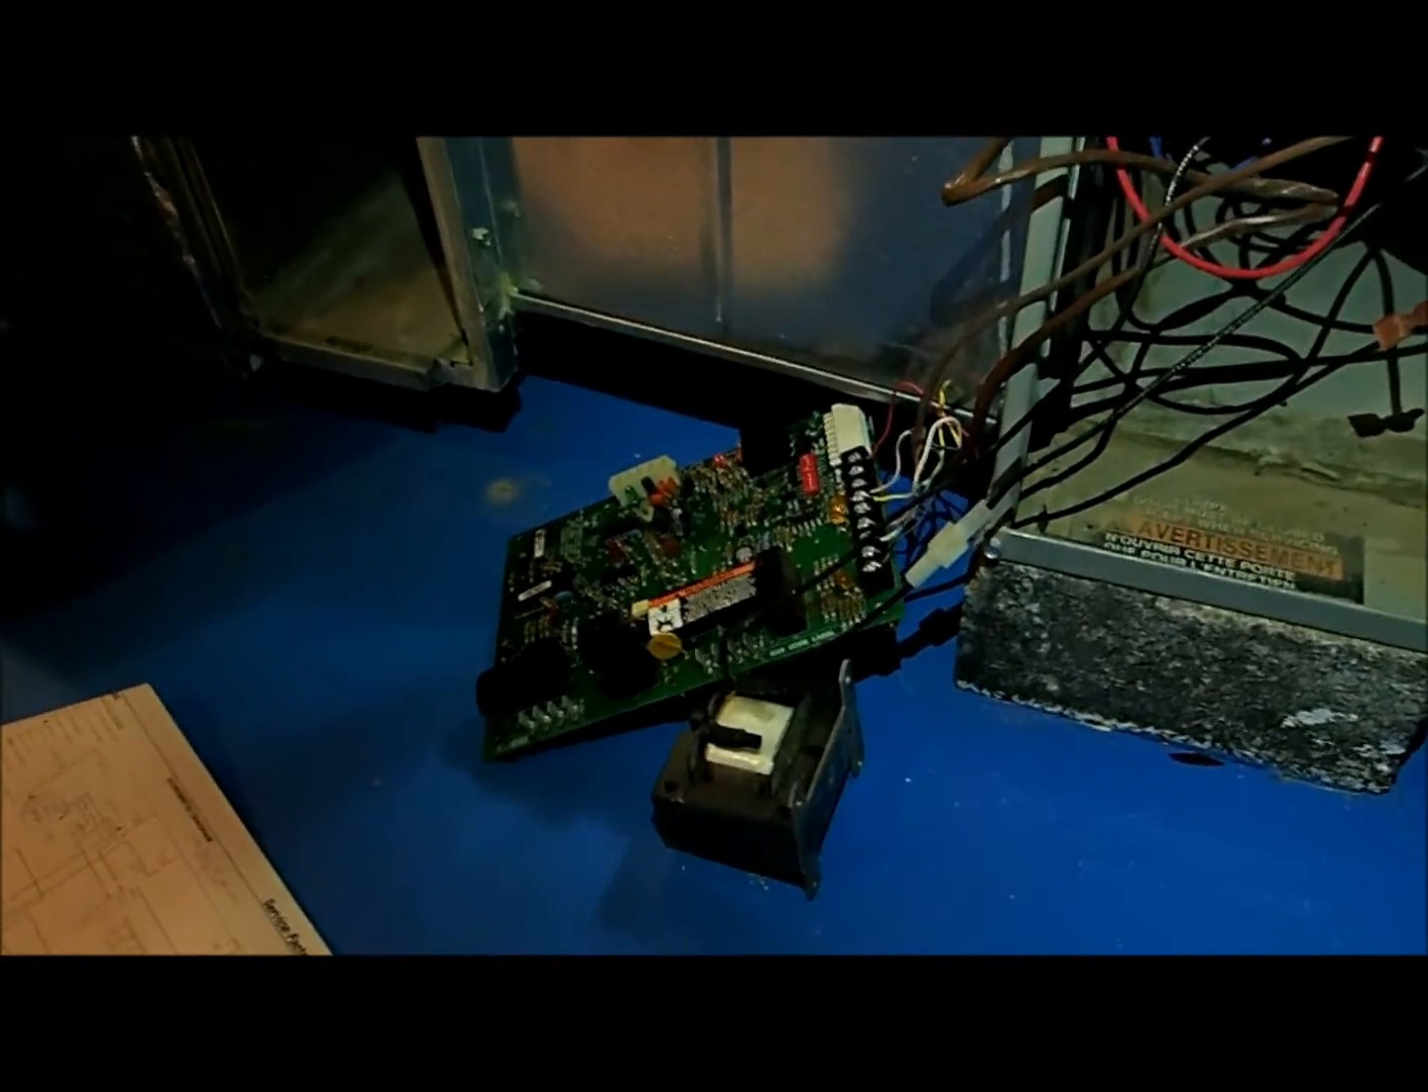So I've taken off the transformer and the main board.